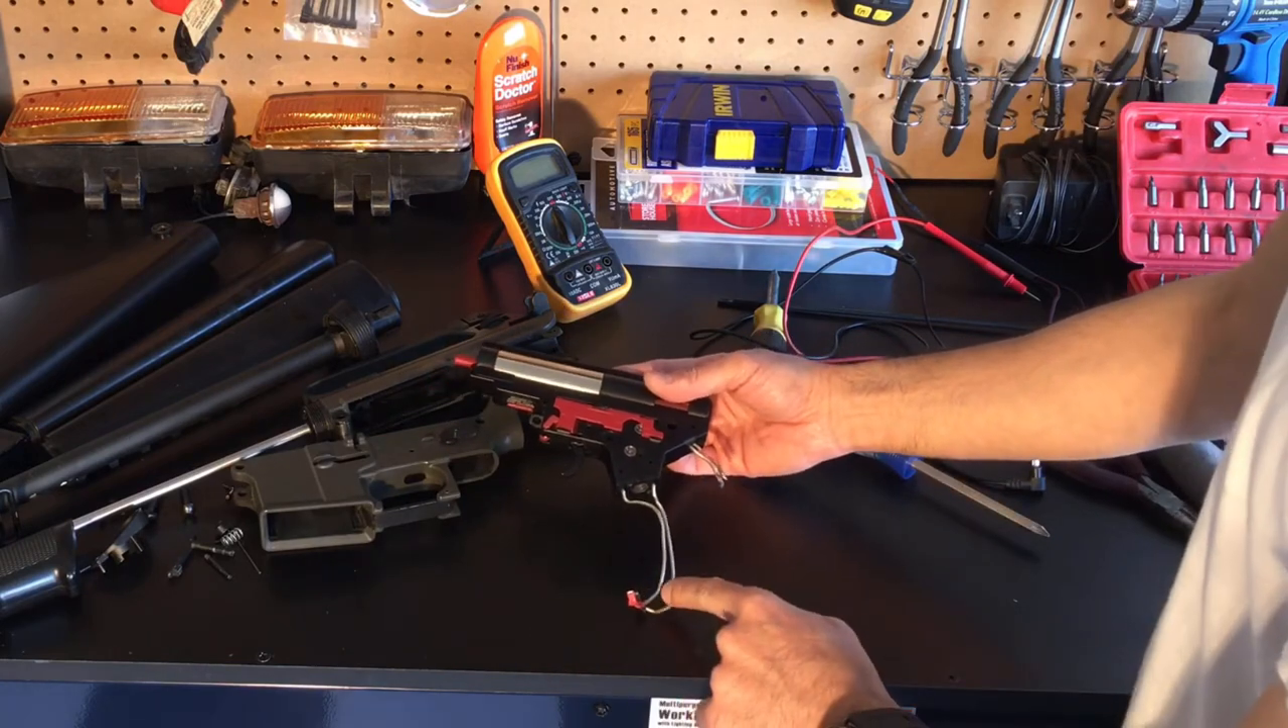I went ahead and I removed the gearbox from the lower receiver, so now we have access to everything.